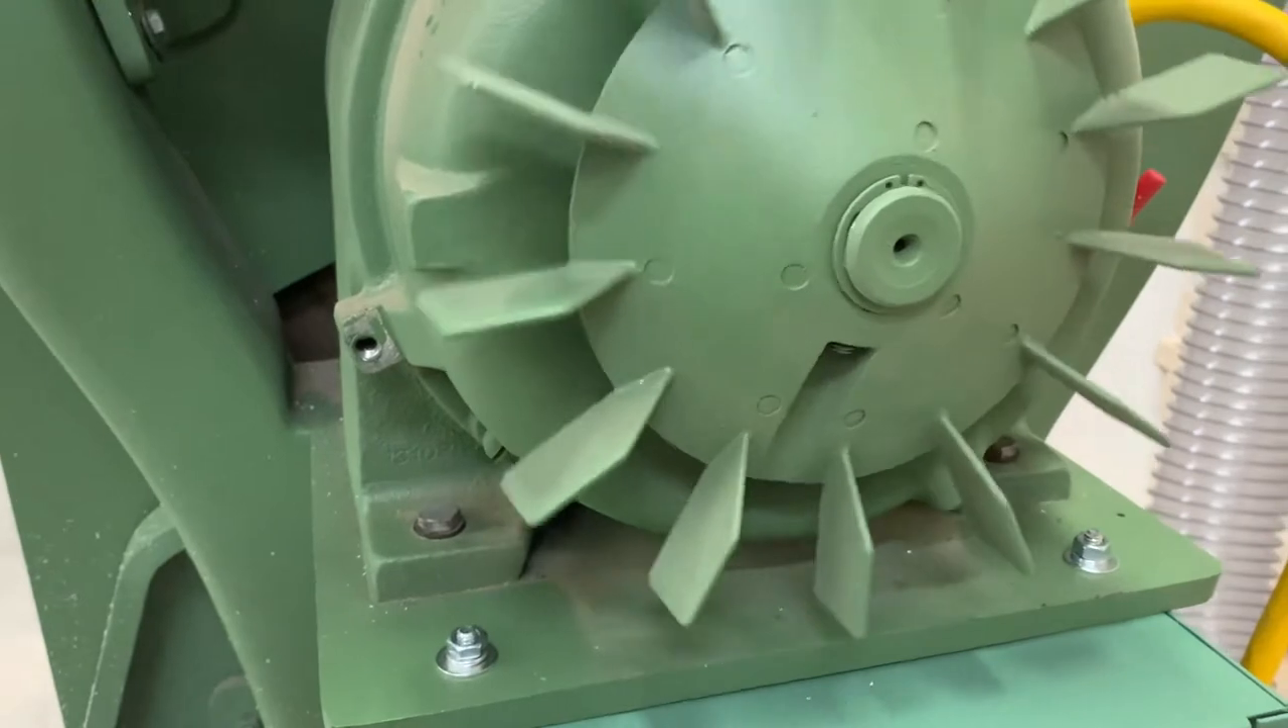Then i removed the motor fan housing so that i had better access.